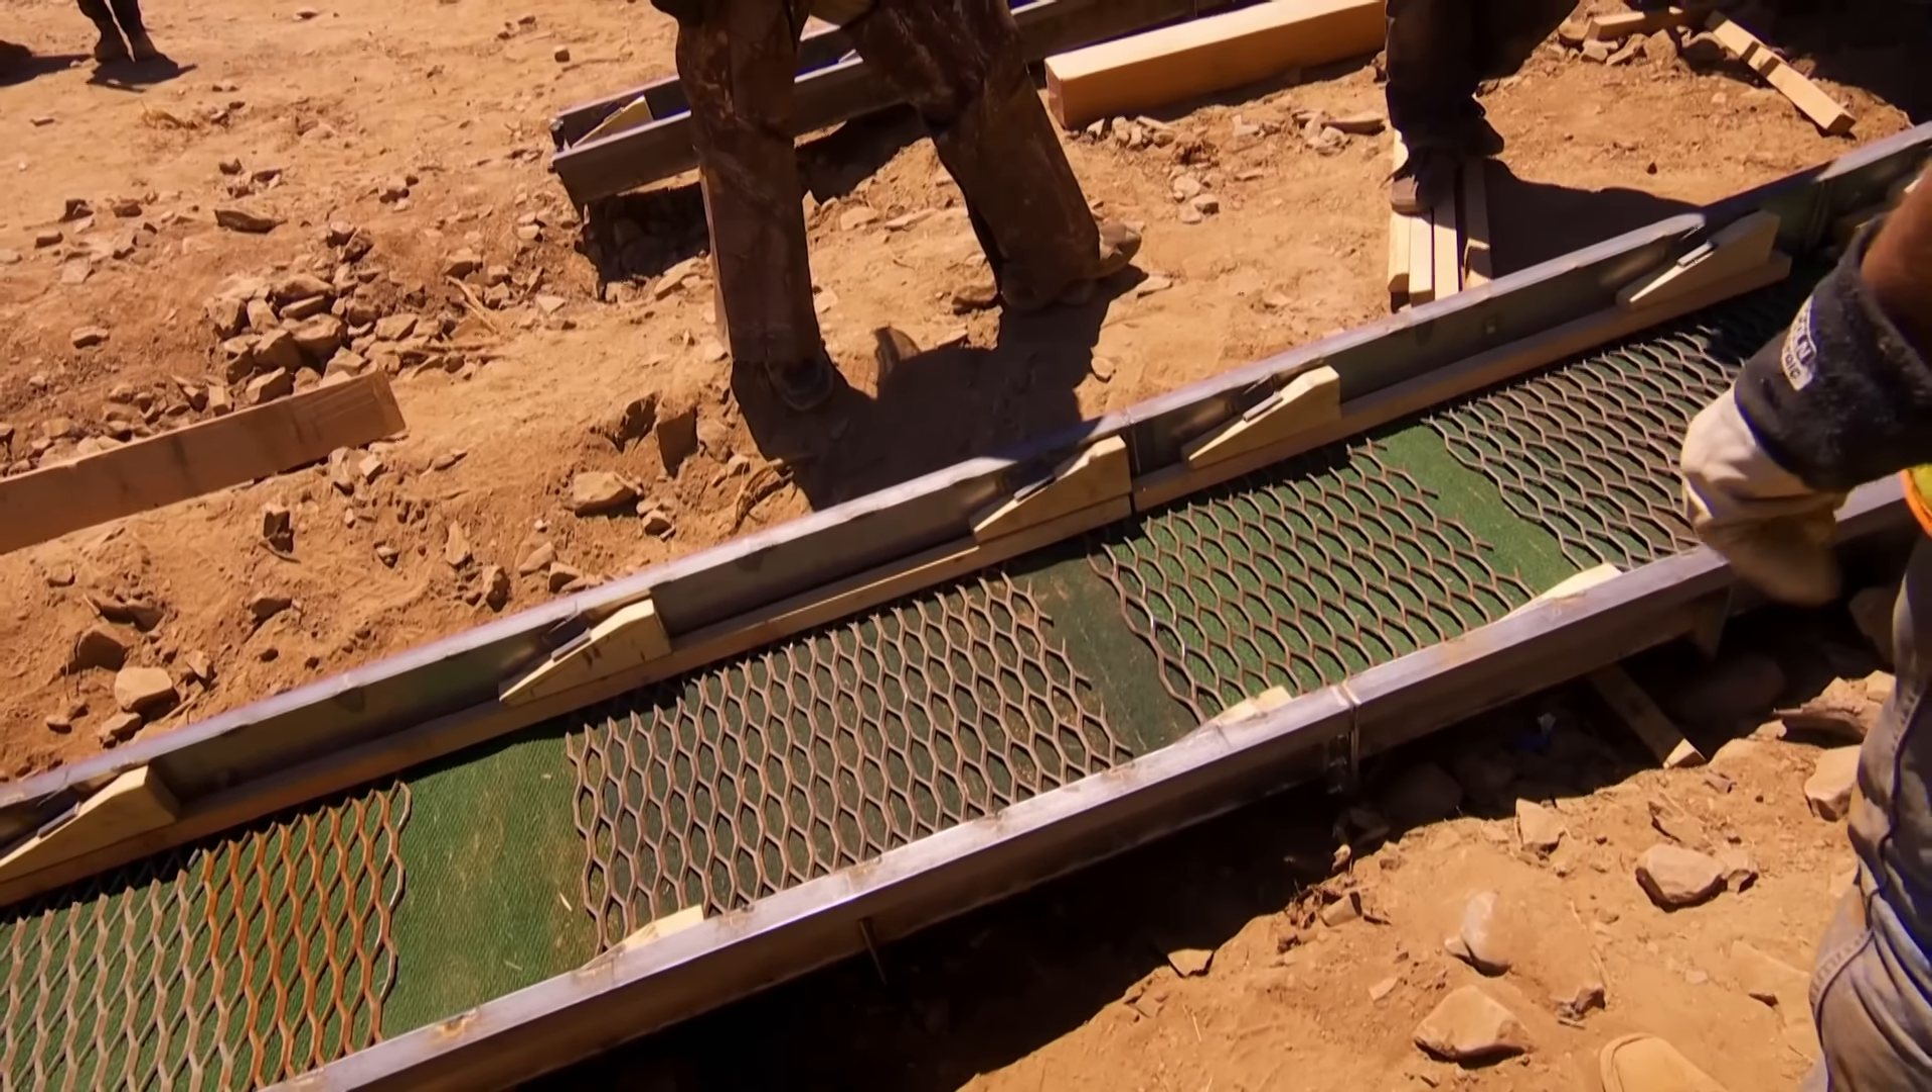Well, guys, your sluices are in. They're carpeted up, and they're ready to catch gold.